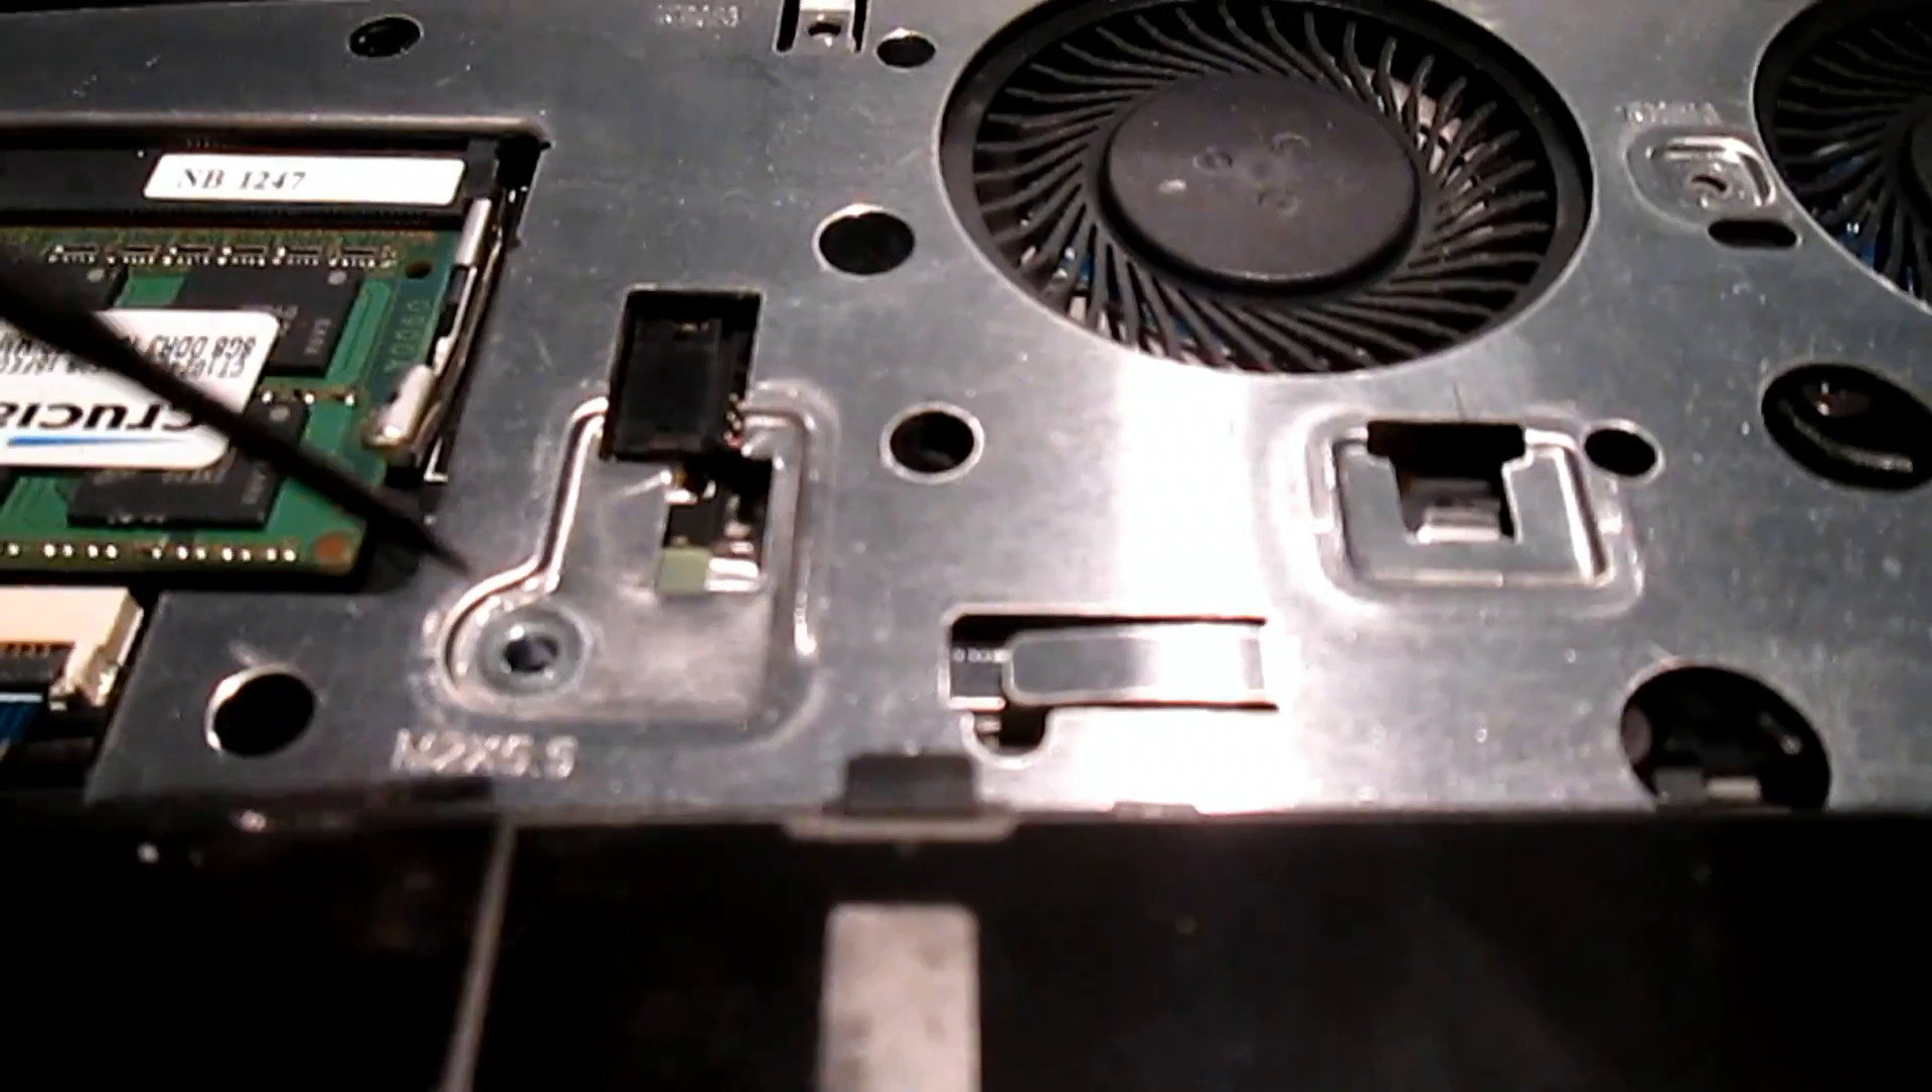This is a screw here it's already been removed.